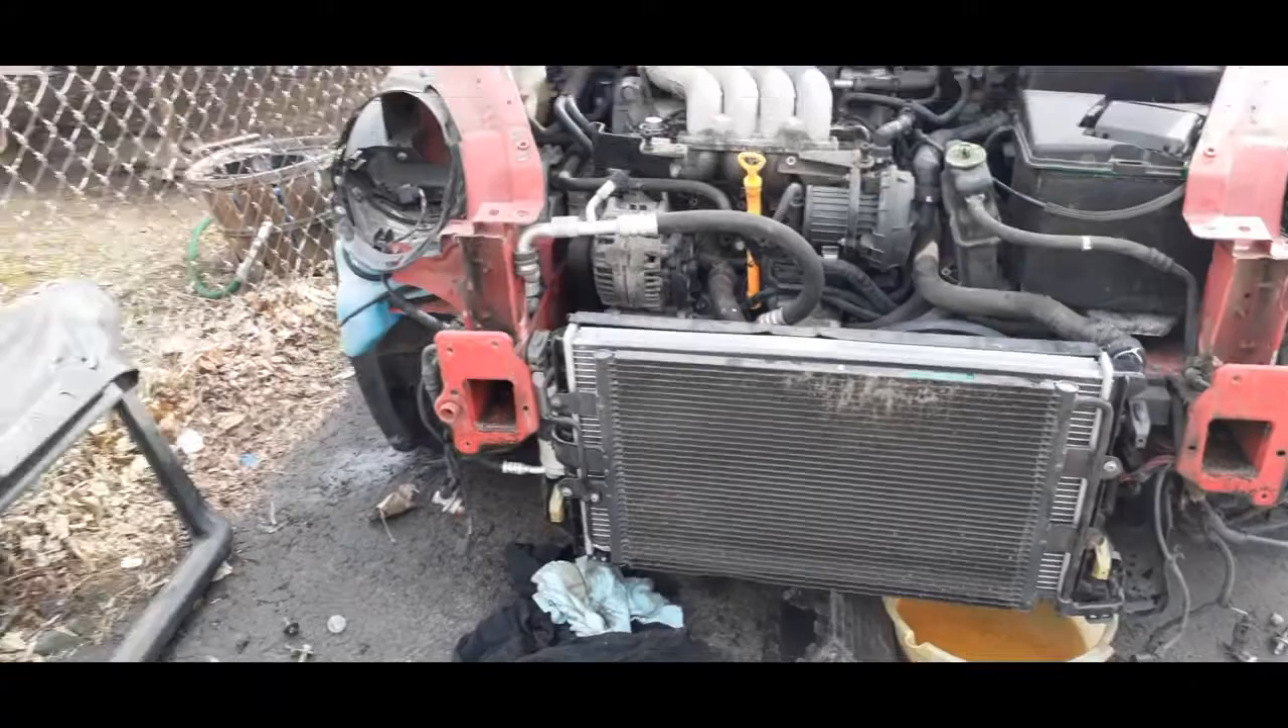Radiator is in place.